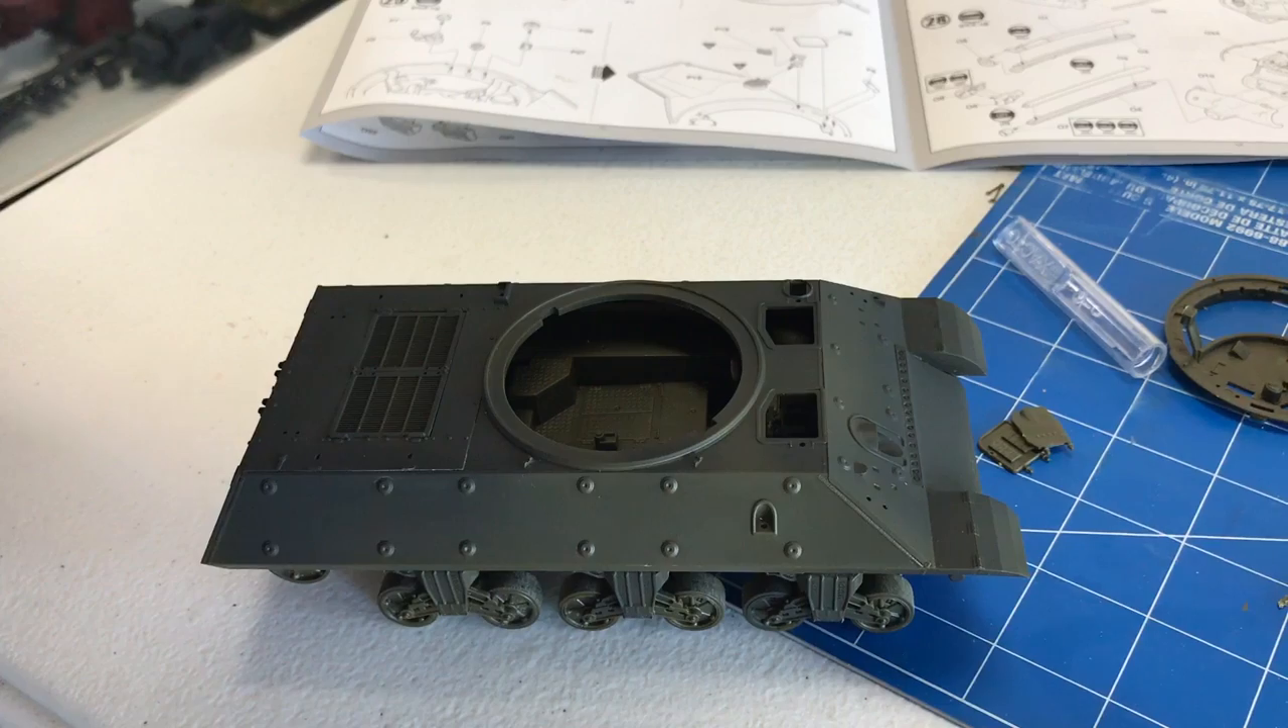Okay, I've assembled the top part of the hull and we've put it into place here.